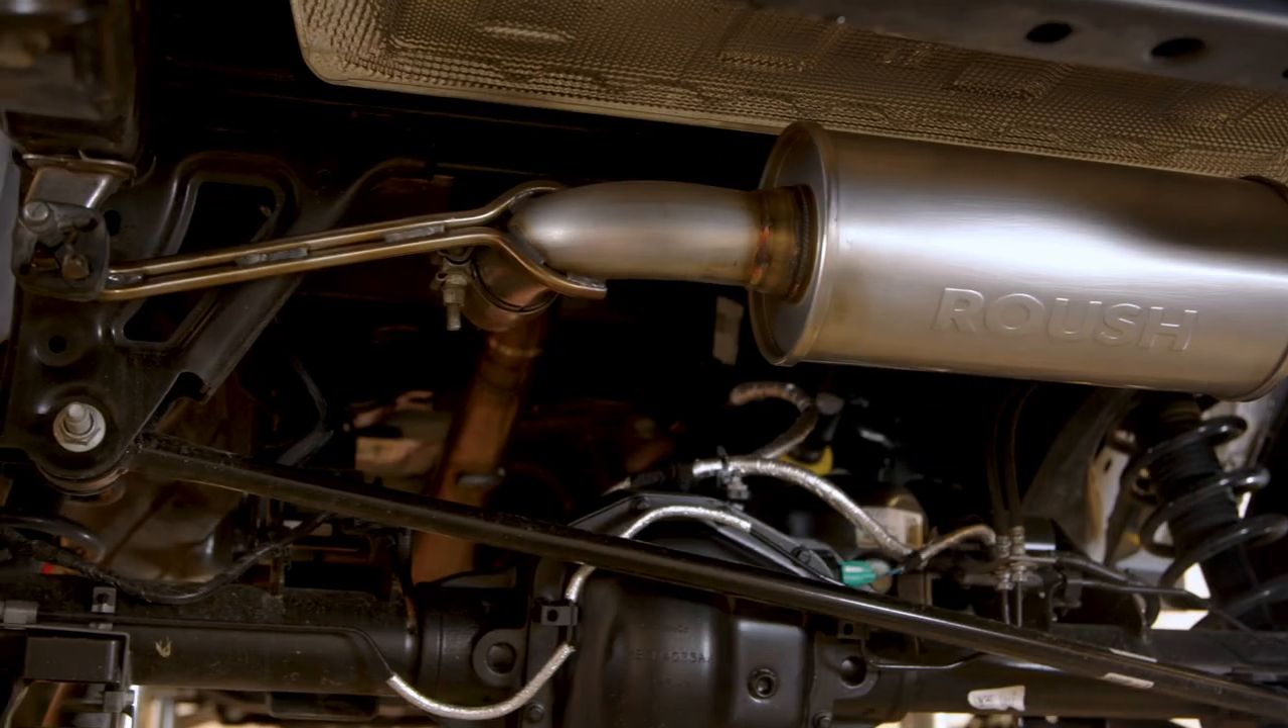And the installation of the axle back is finished.